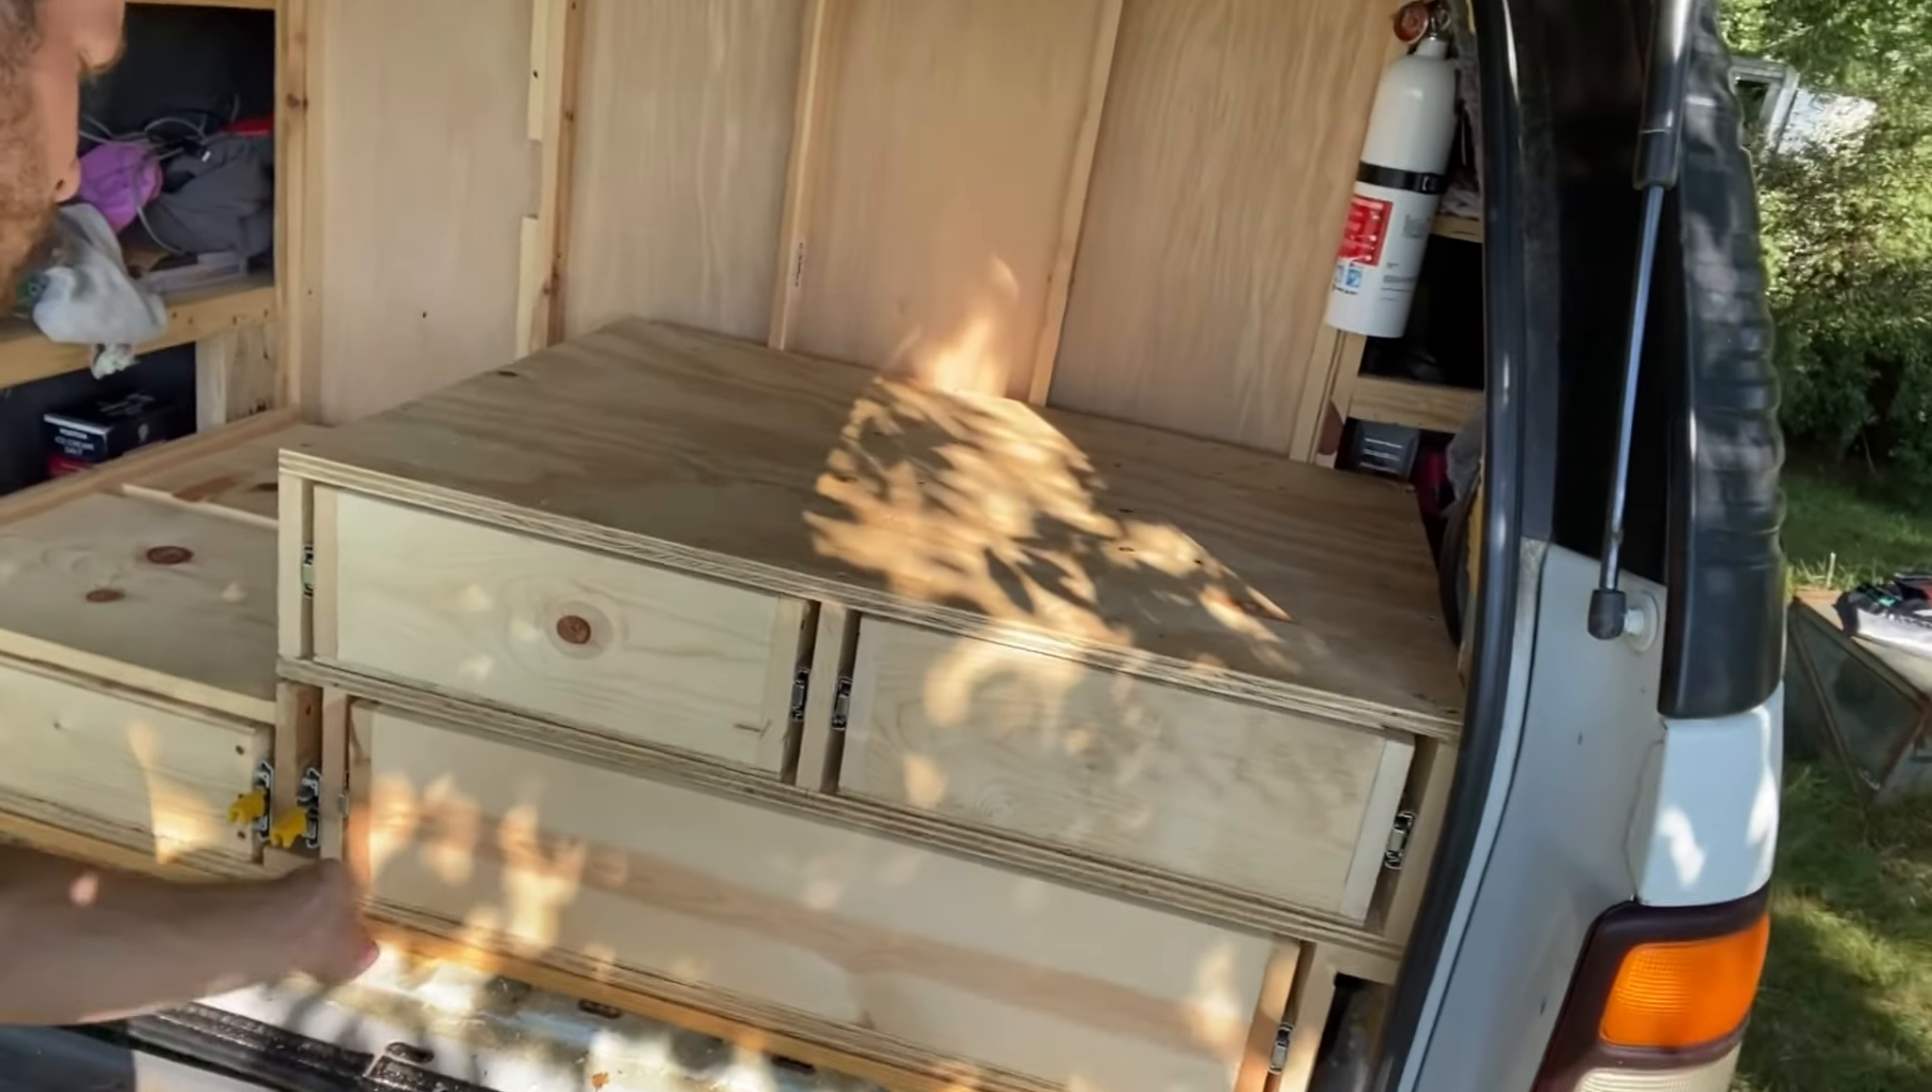All the drawers are functional. I've got to put handles on them.